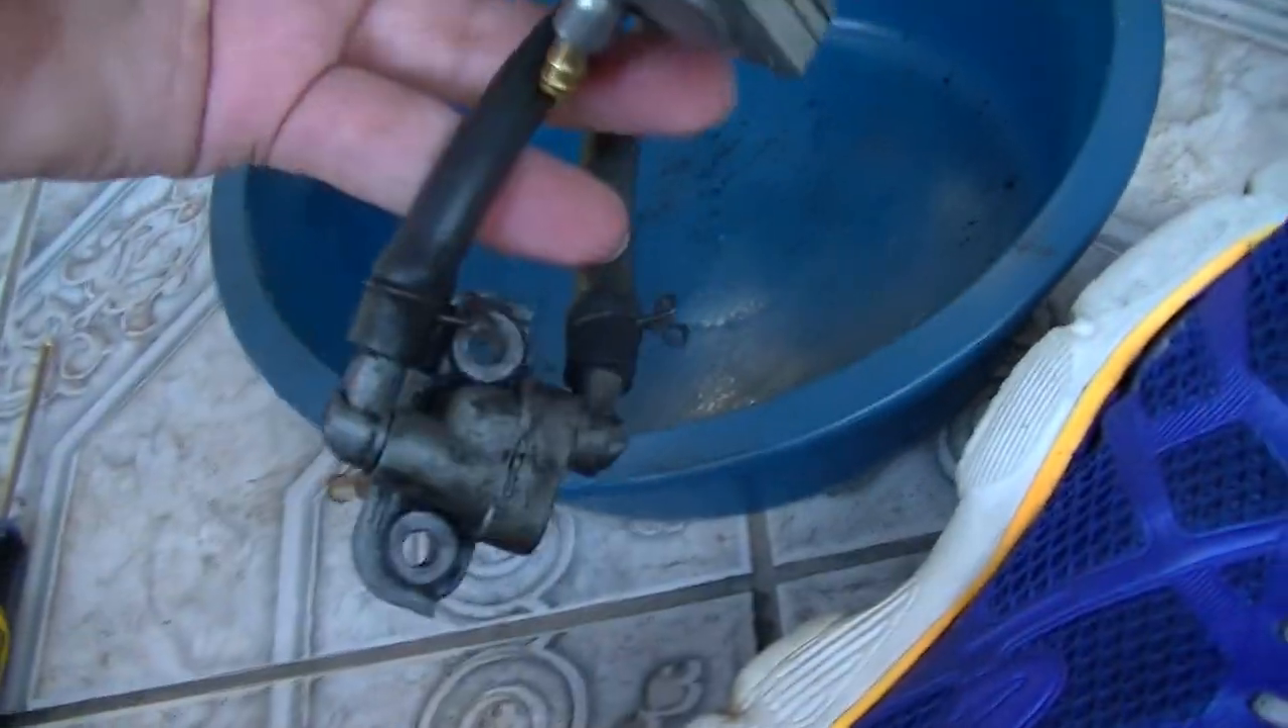Está tudo conectado Eu não quis desconectar Essas mangueiras.